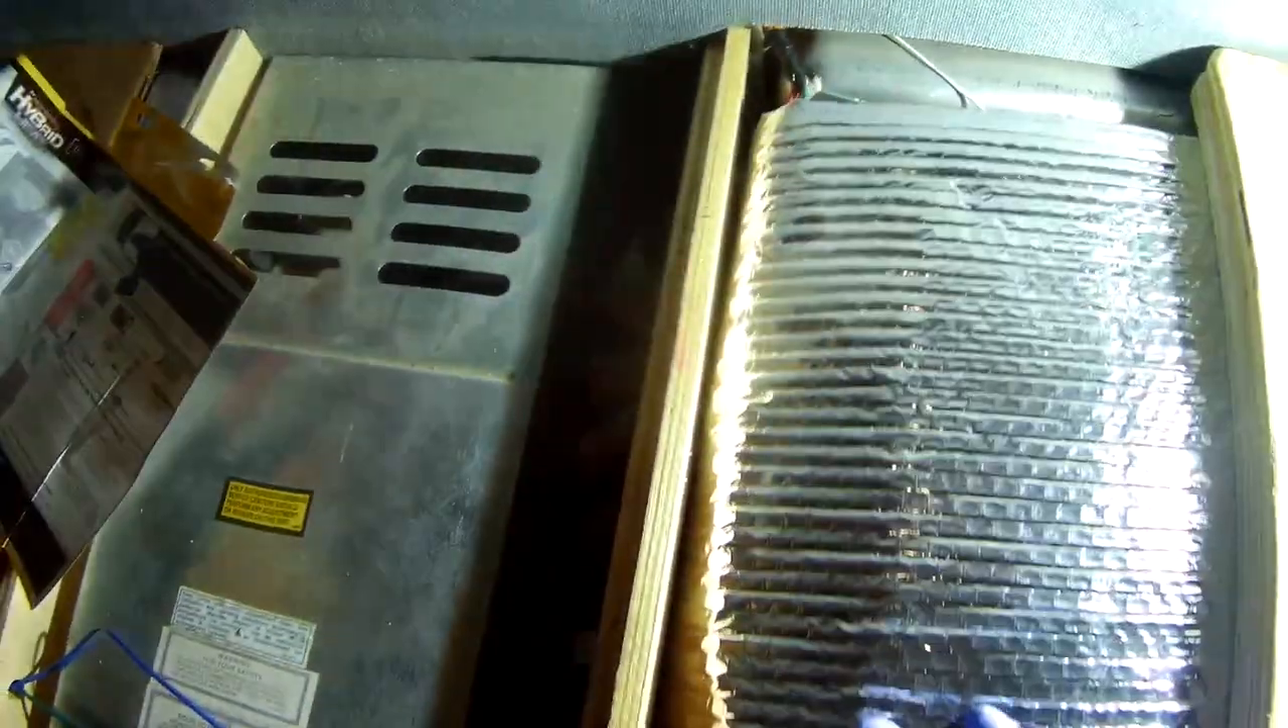Okay, I put the Reflectix cover back over, which covers the thermostat and everything, all the wires.